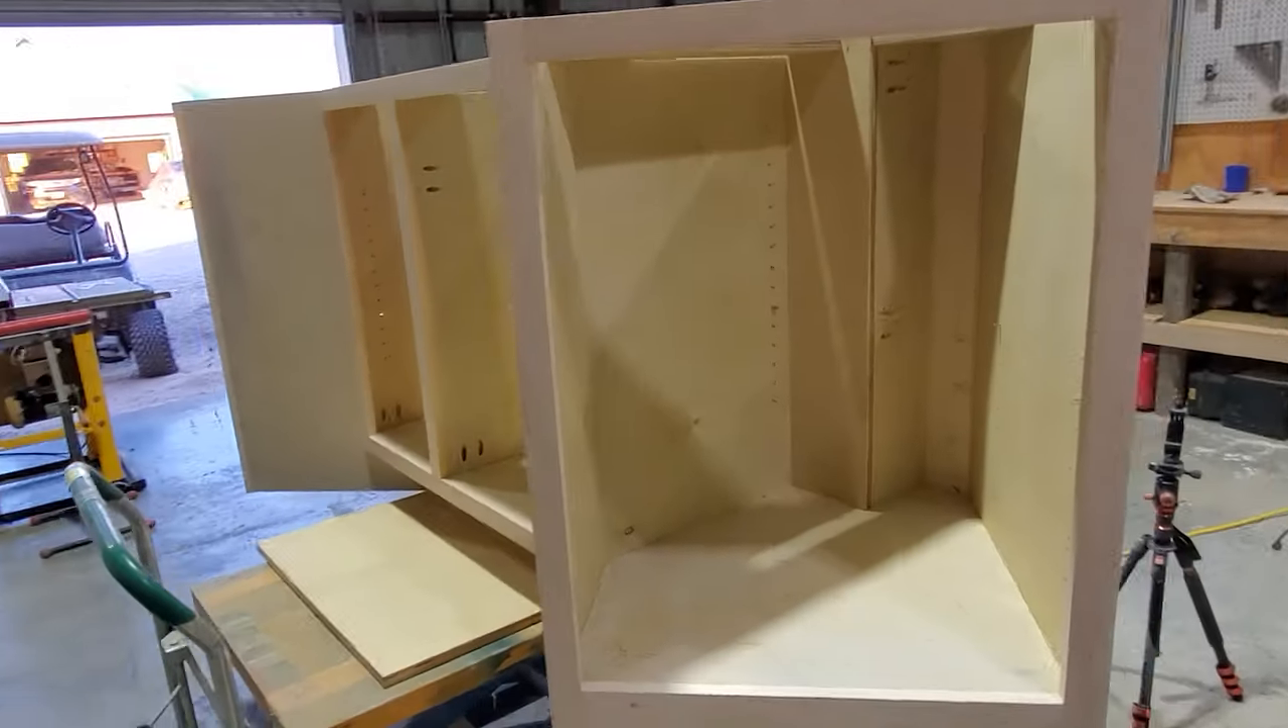Here's a walk around the kitchen island. It's mostly complete. I just need some doors and a little bit of touch-up work and start painting.